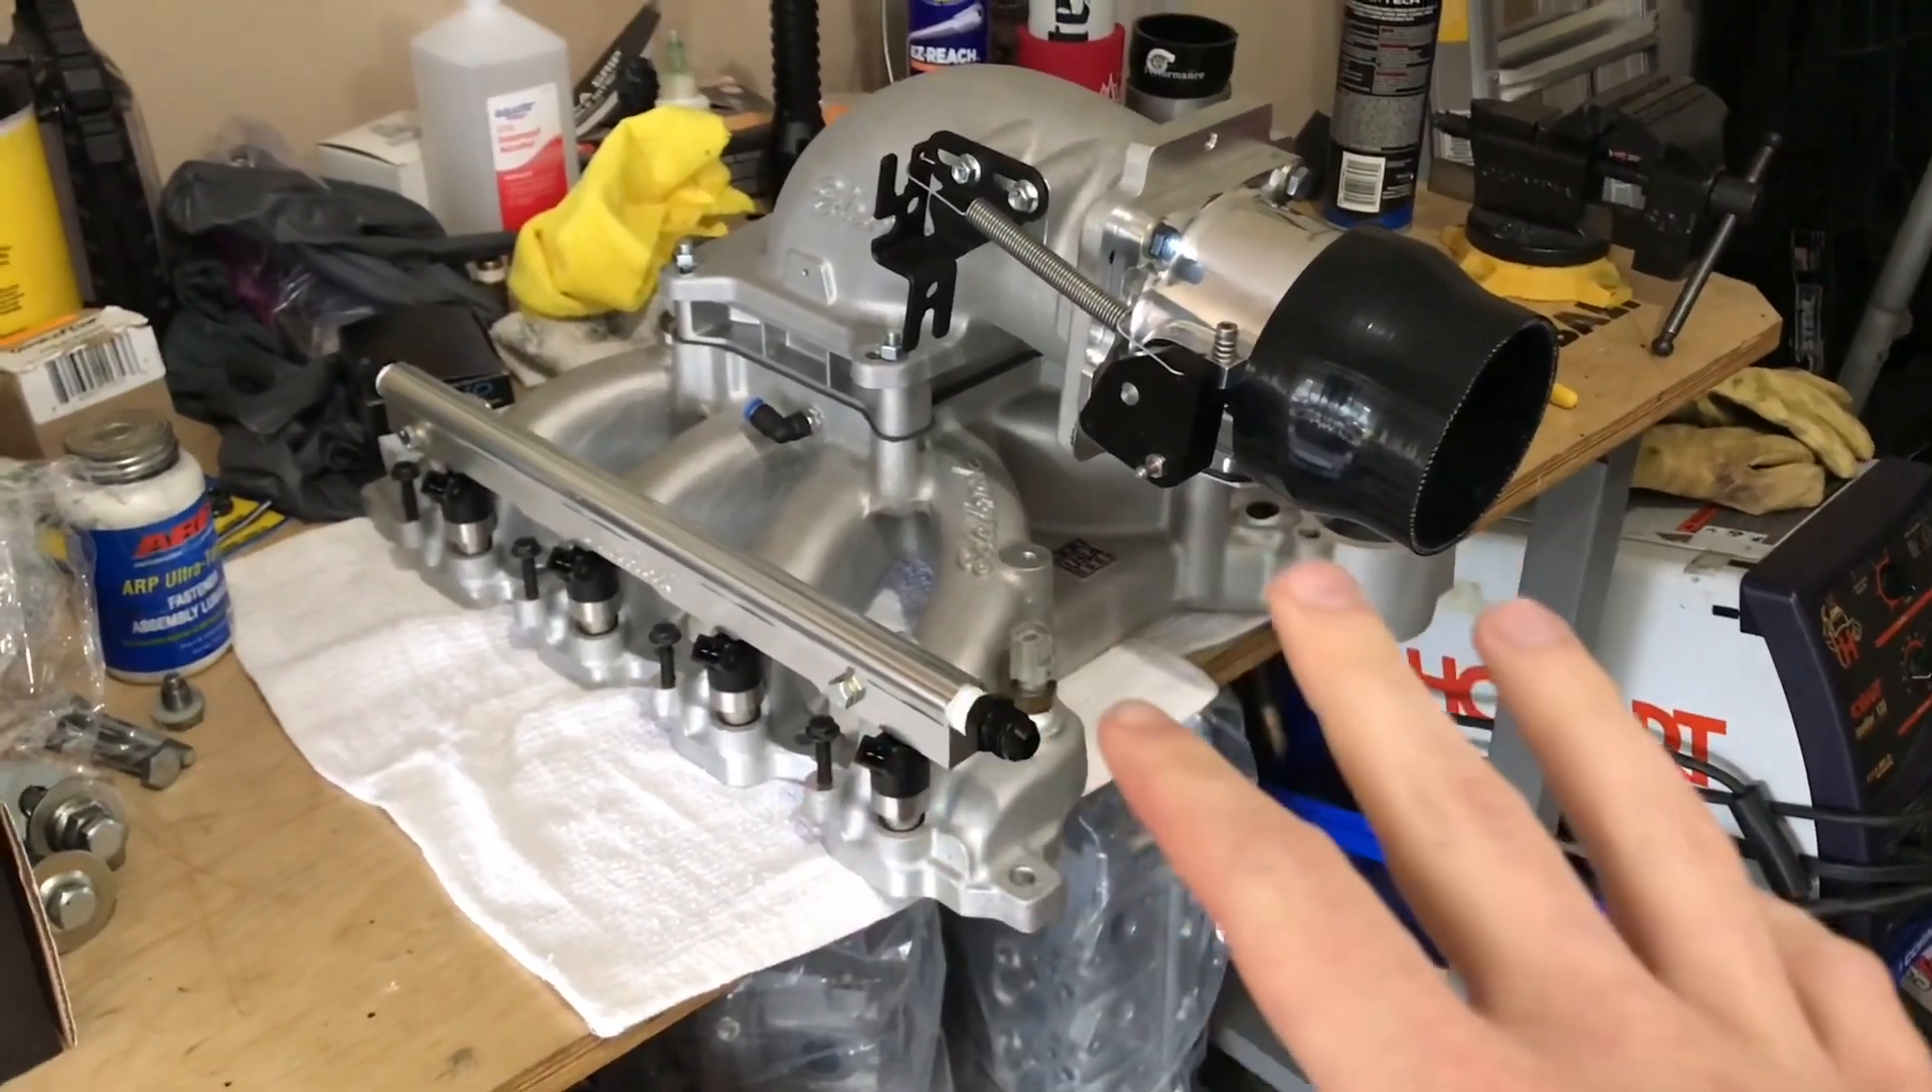So last but not least, I've got the intake here built up on the table.